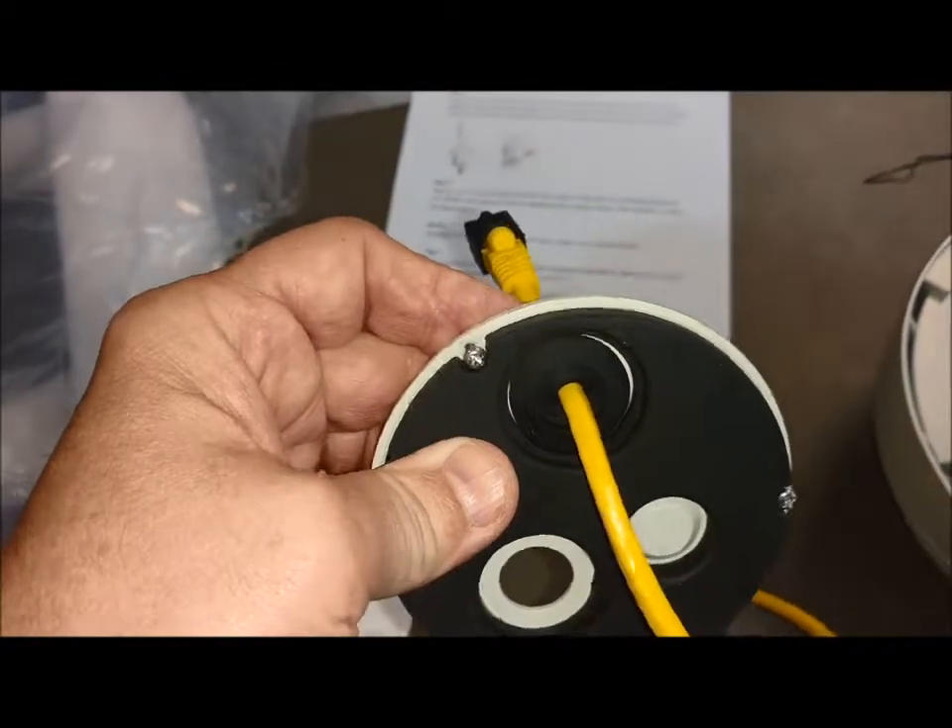Now I've actually pulled the grommet over the category cable, and I've fitted it into the mounting plate.